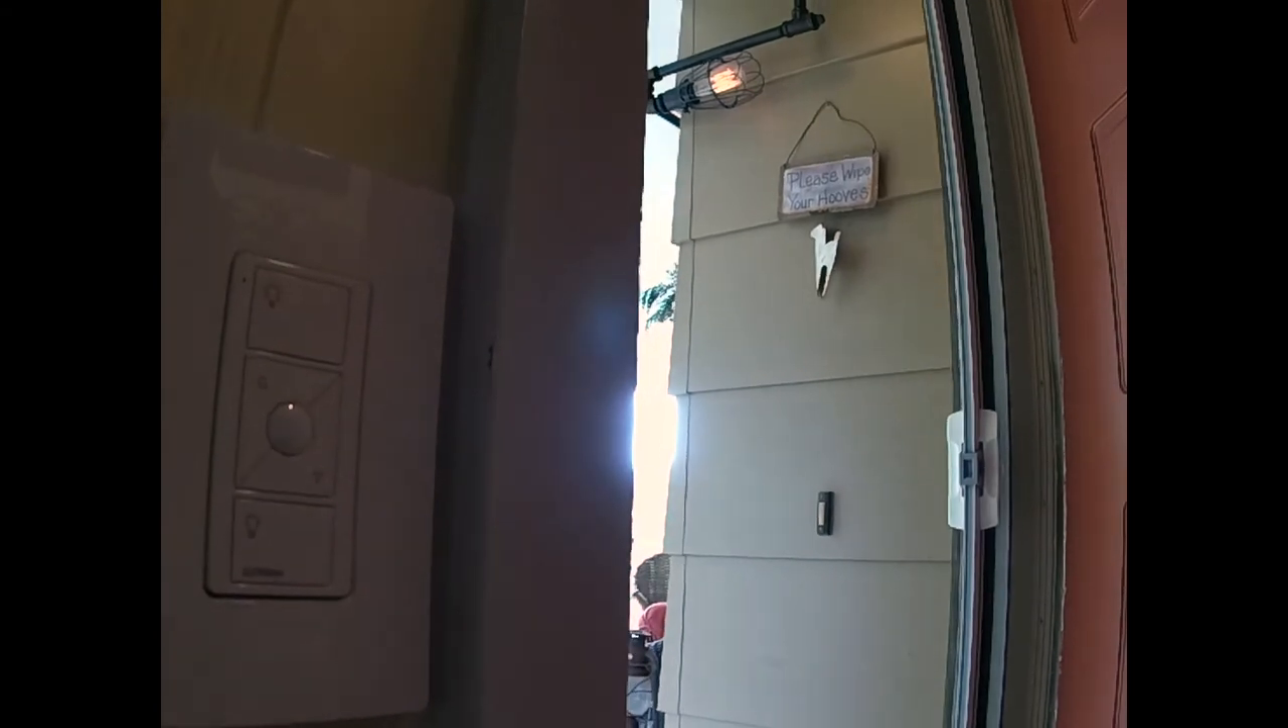And that's it. Now we have our wireless remote added at the front door.